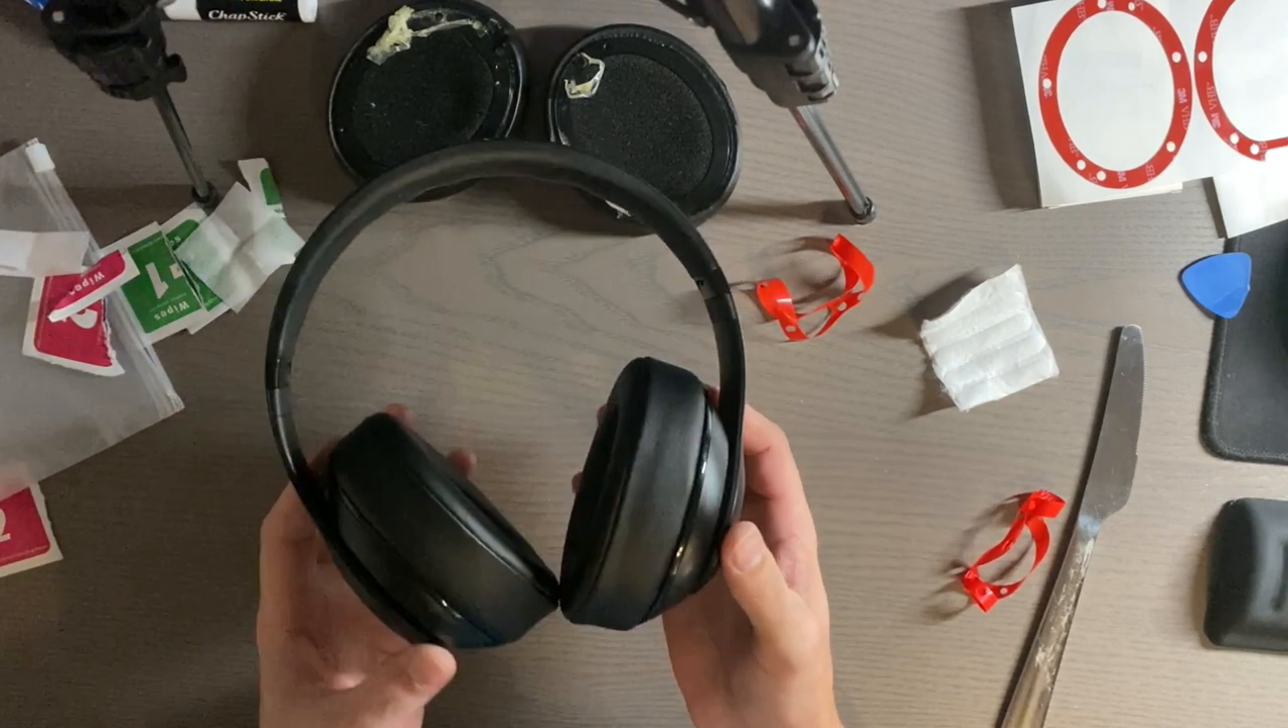So we have now new ear pads and i can tell you right now it looks like way better than it did before.